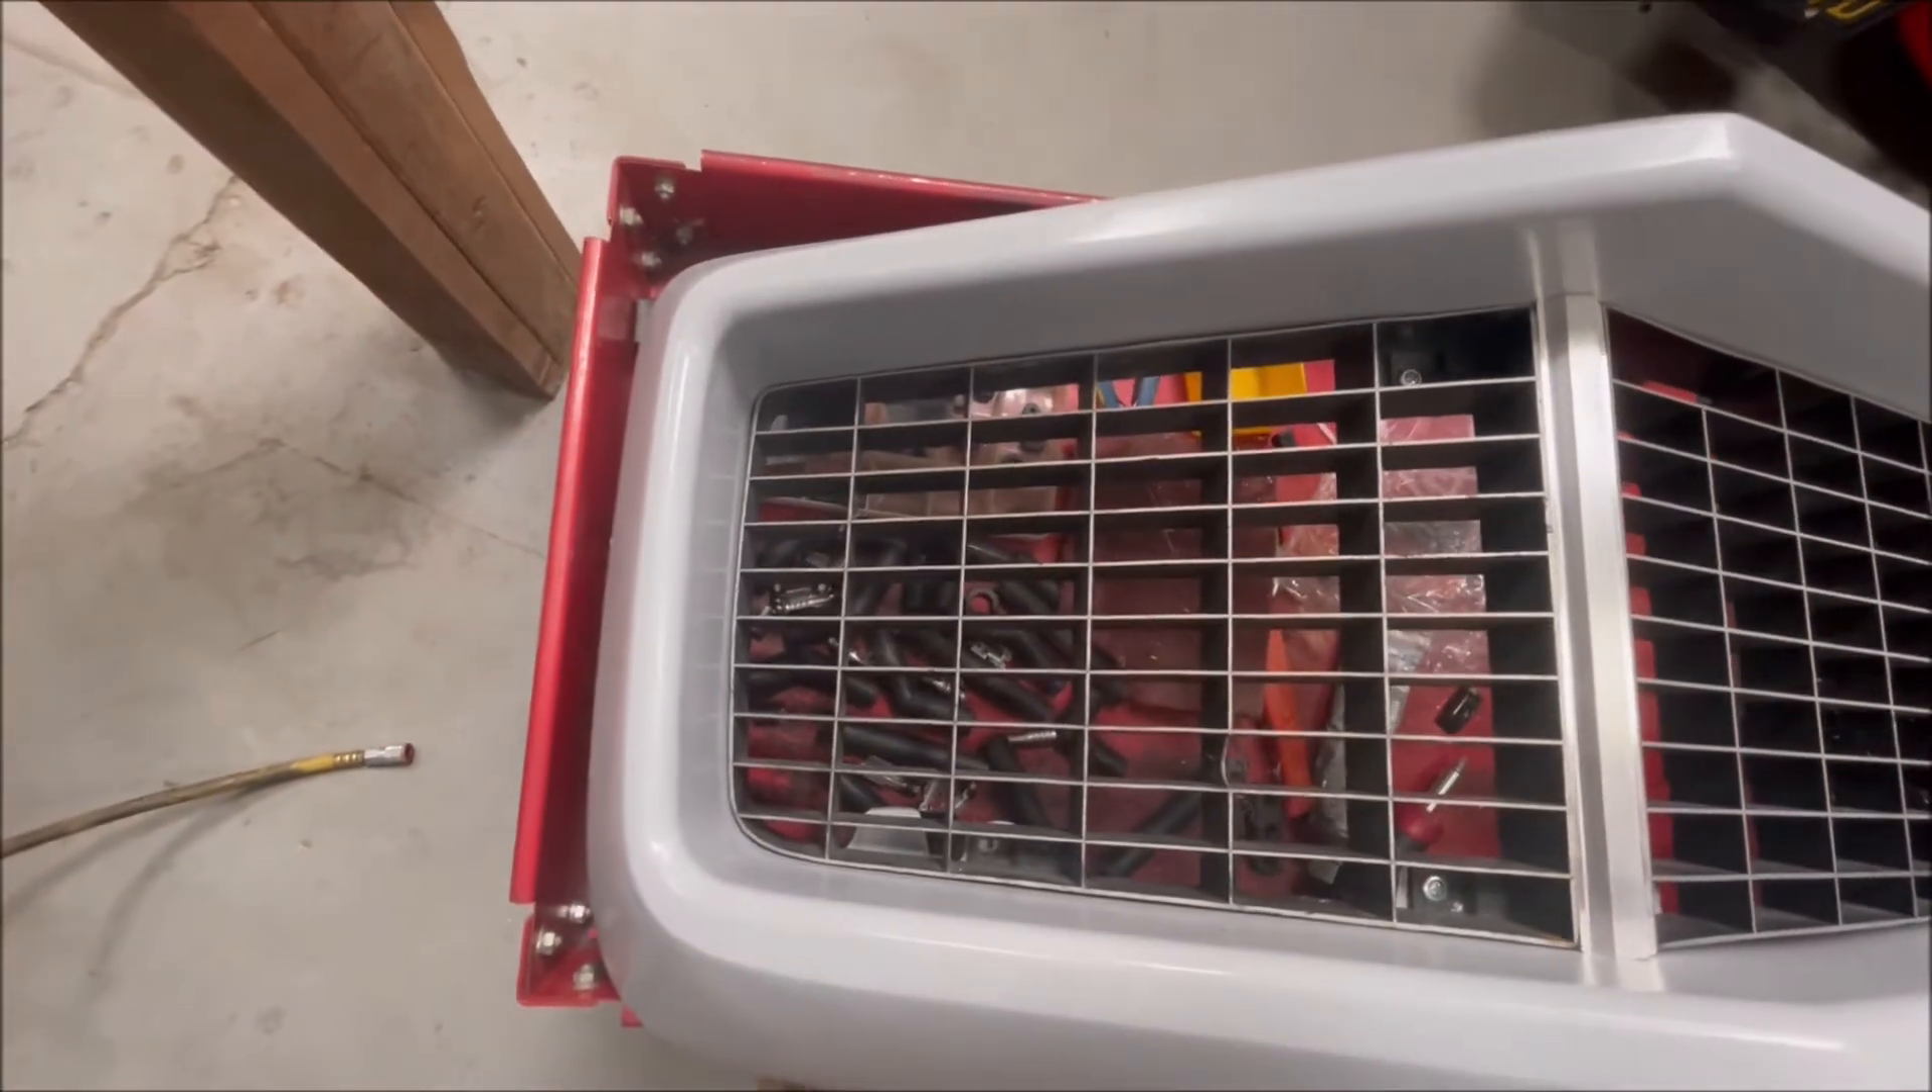We got the grills mounted in here and the center bar mounted in here and if you look the gap around everything is is super good.